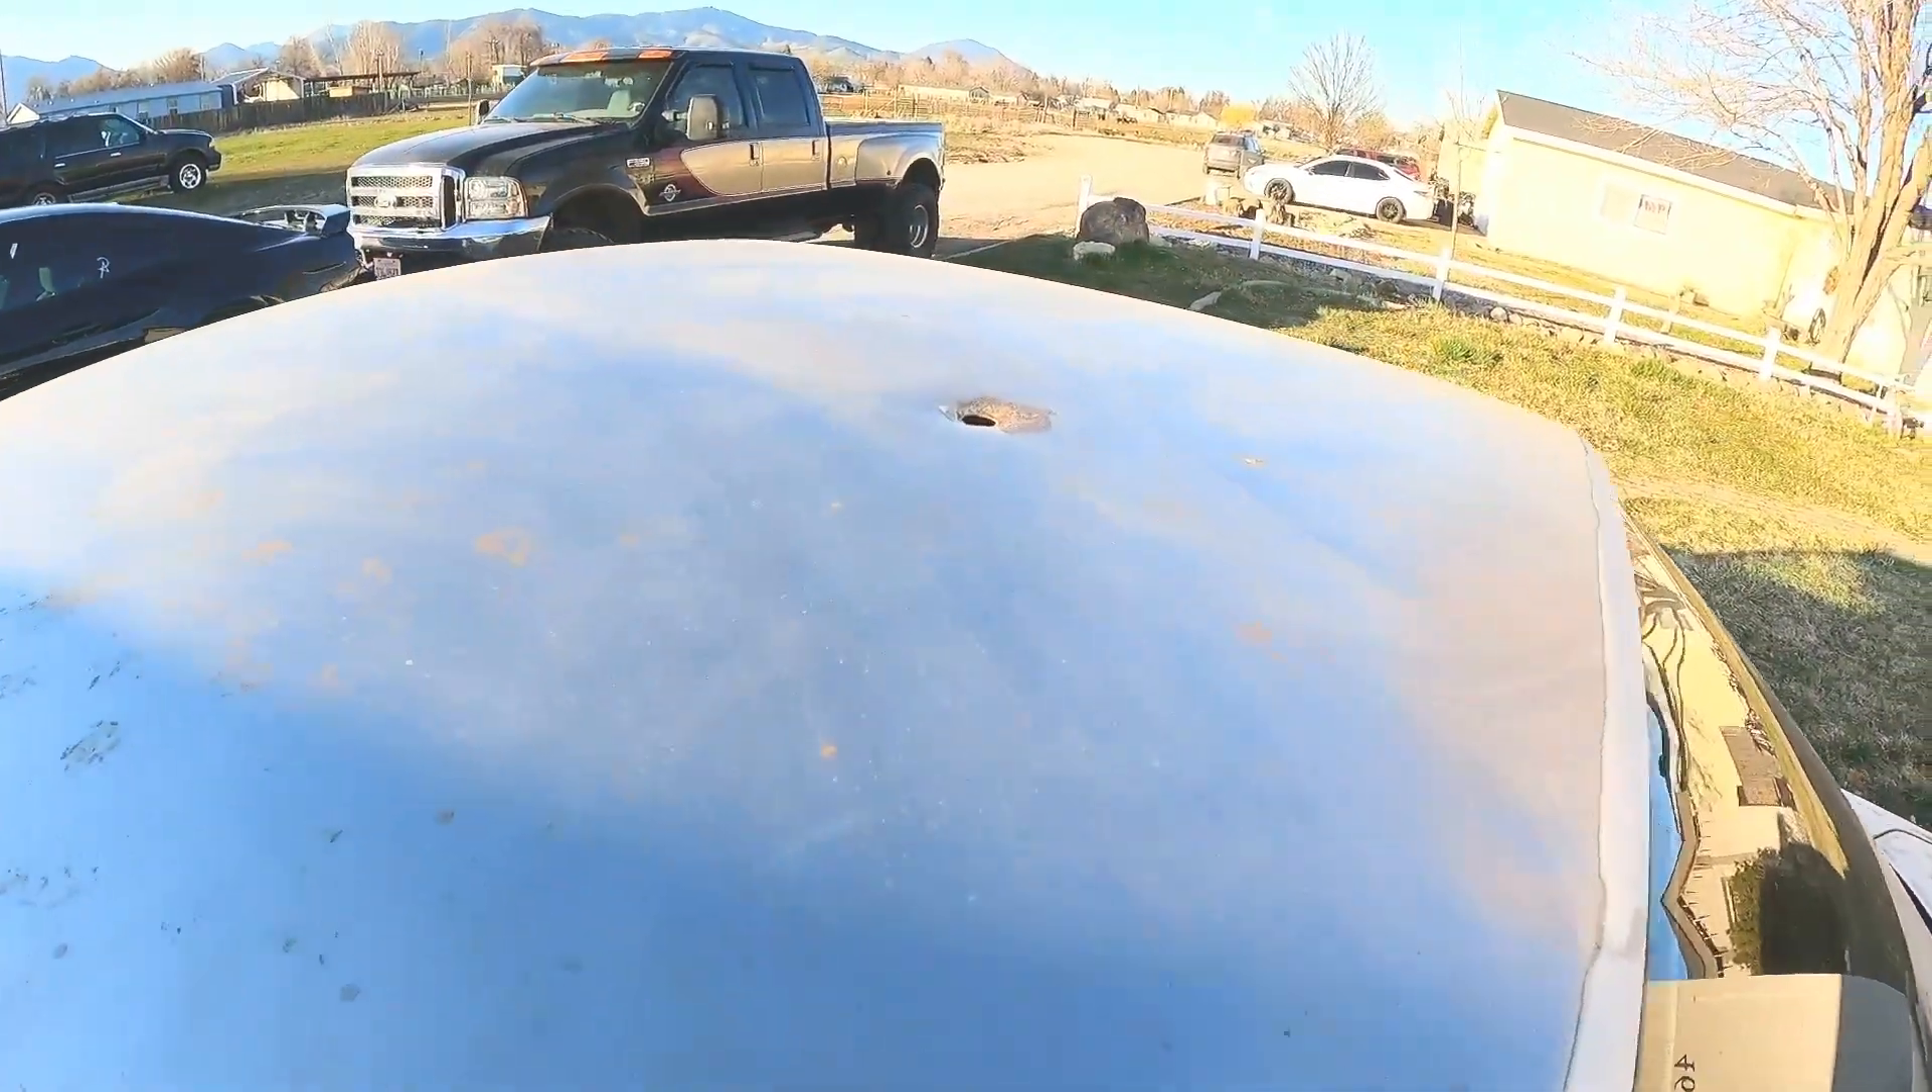Here's another hole that needs to be filled.